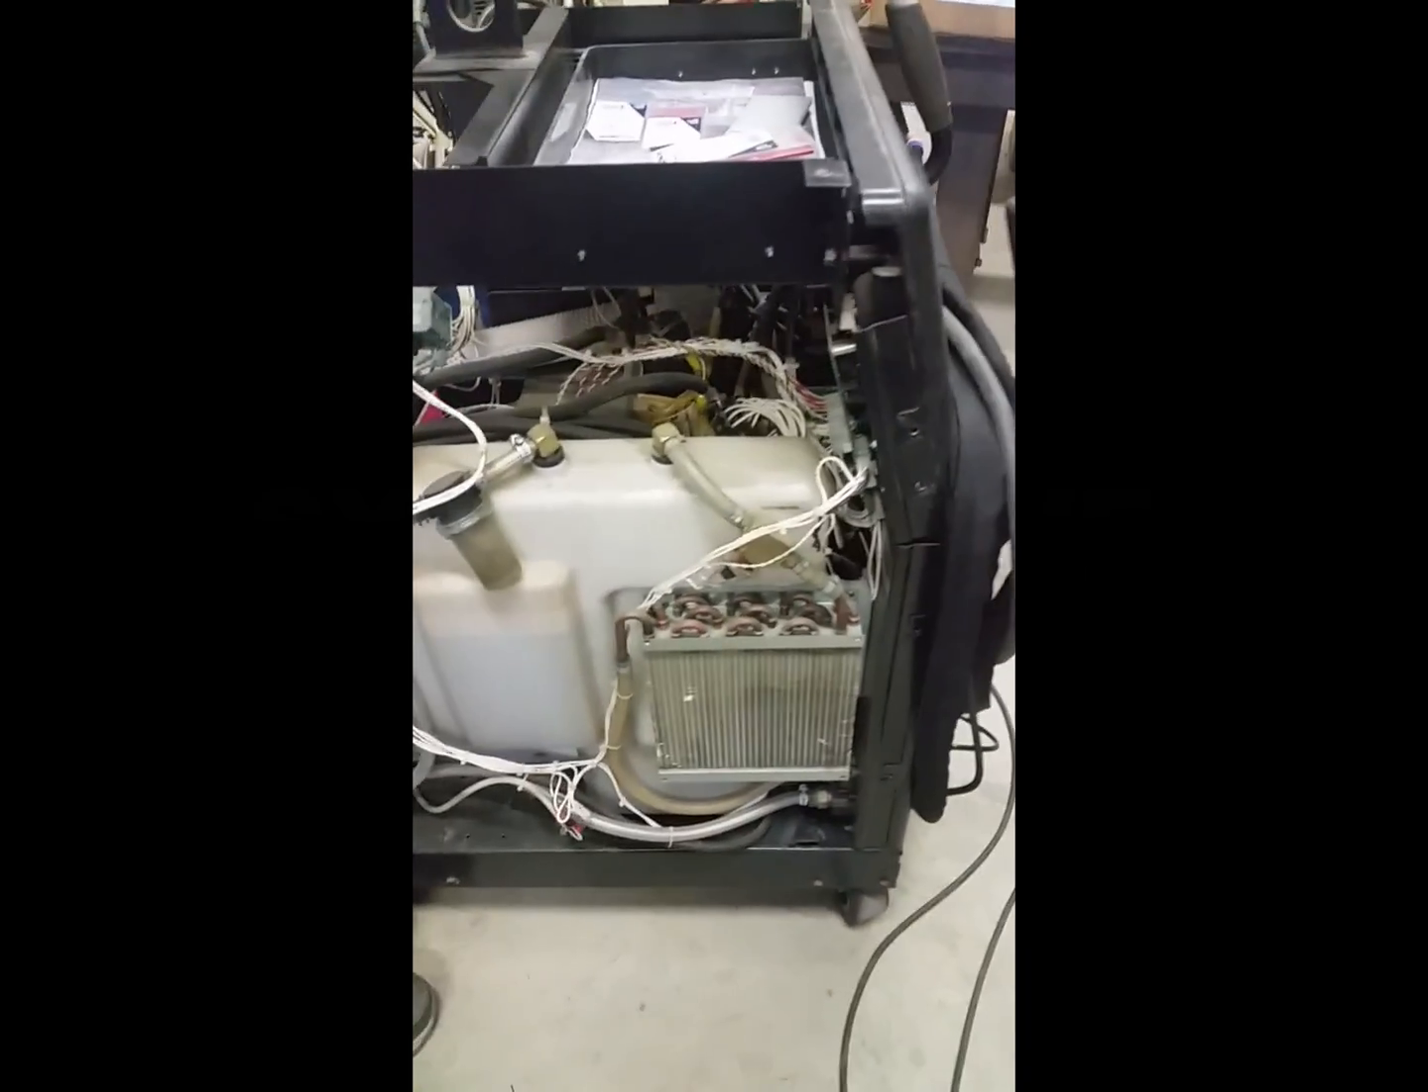I simply took off the upper sheet panel, unbolt it, and I took off the side panel for time so we didn't have to do it on this video.